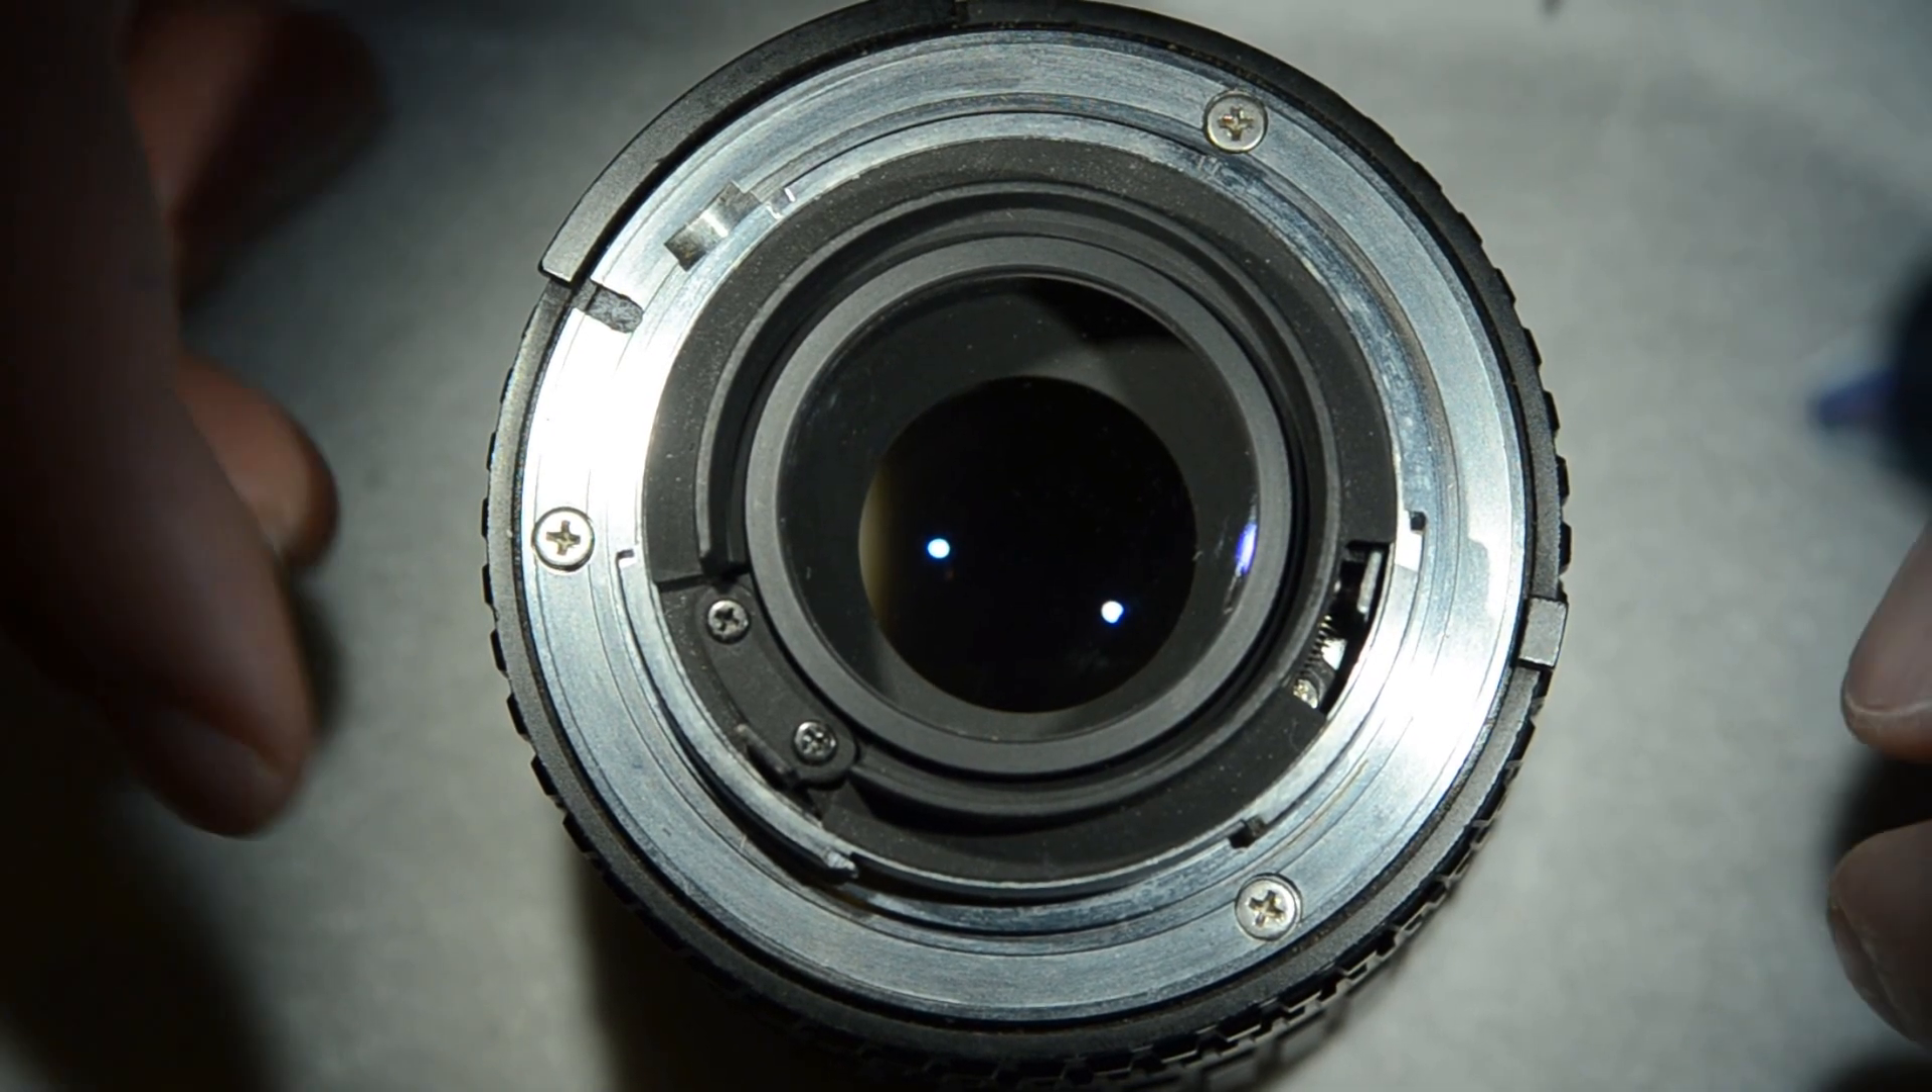So, we put back the back lens again. It is clean now.